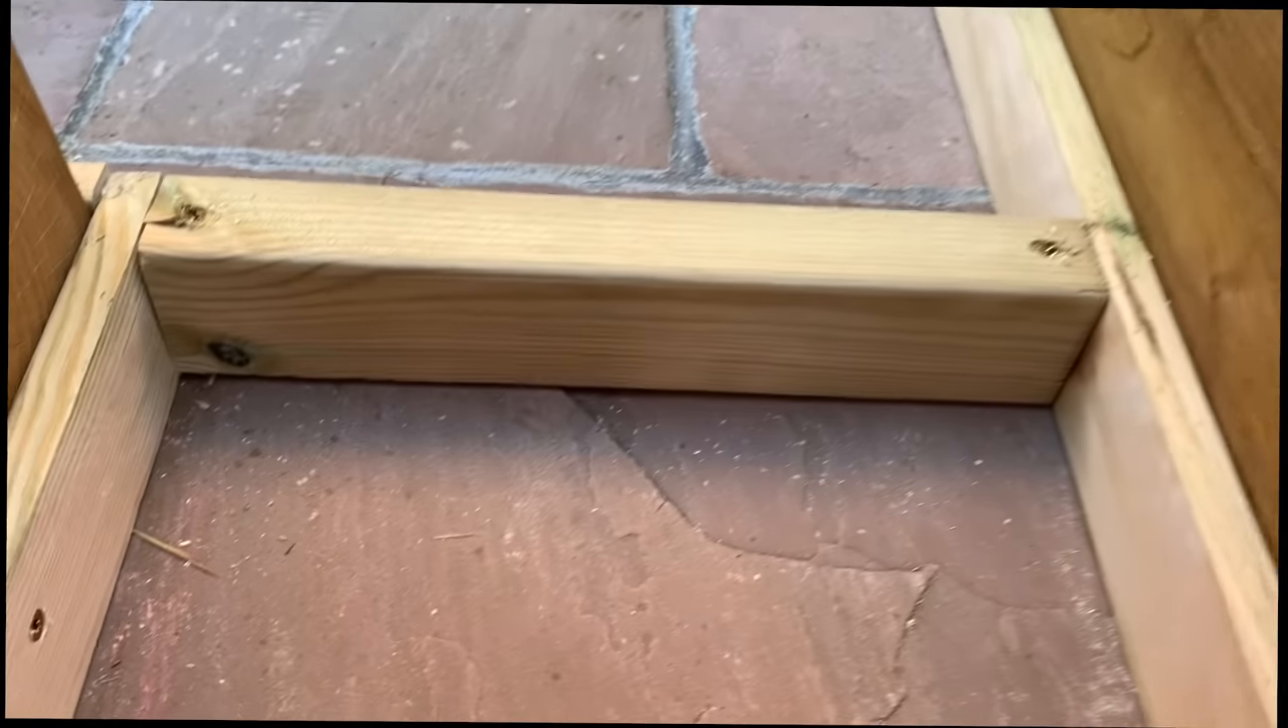Once attached, I added a cross beam to break the L shape of the box into two rectangles.